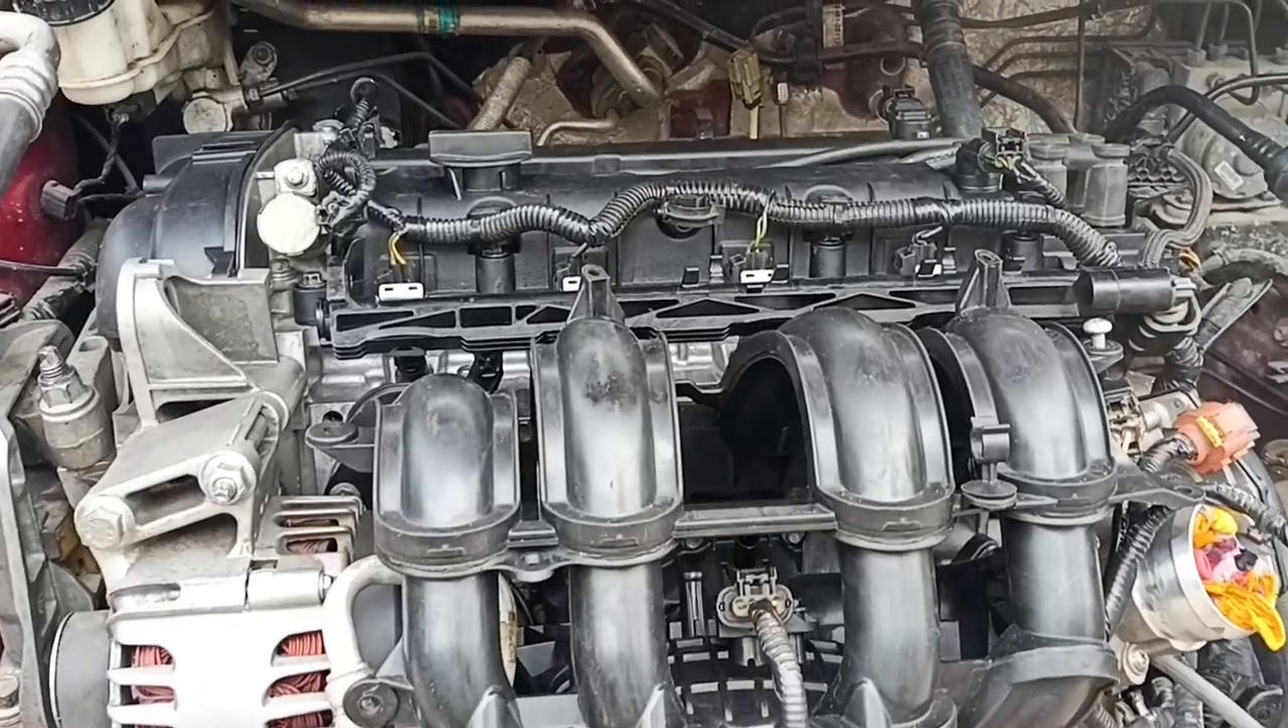अभी इंजन जो है हमने गाड़ी में लगा दिया है और गाड़ी में लगाने के बाद में अभी इसका फिटिंग का काम चल रहा है।